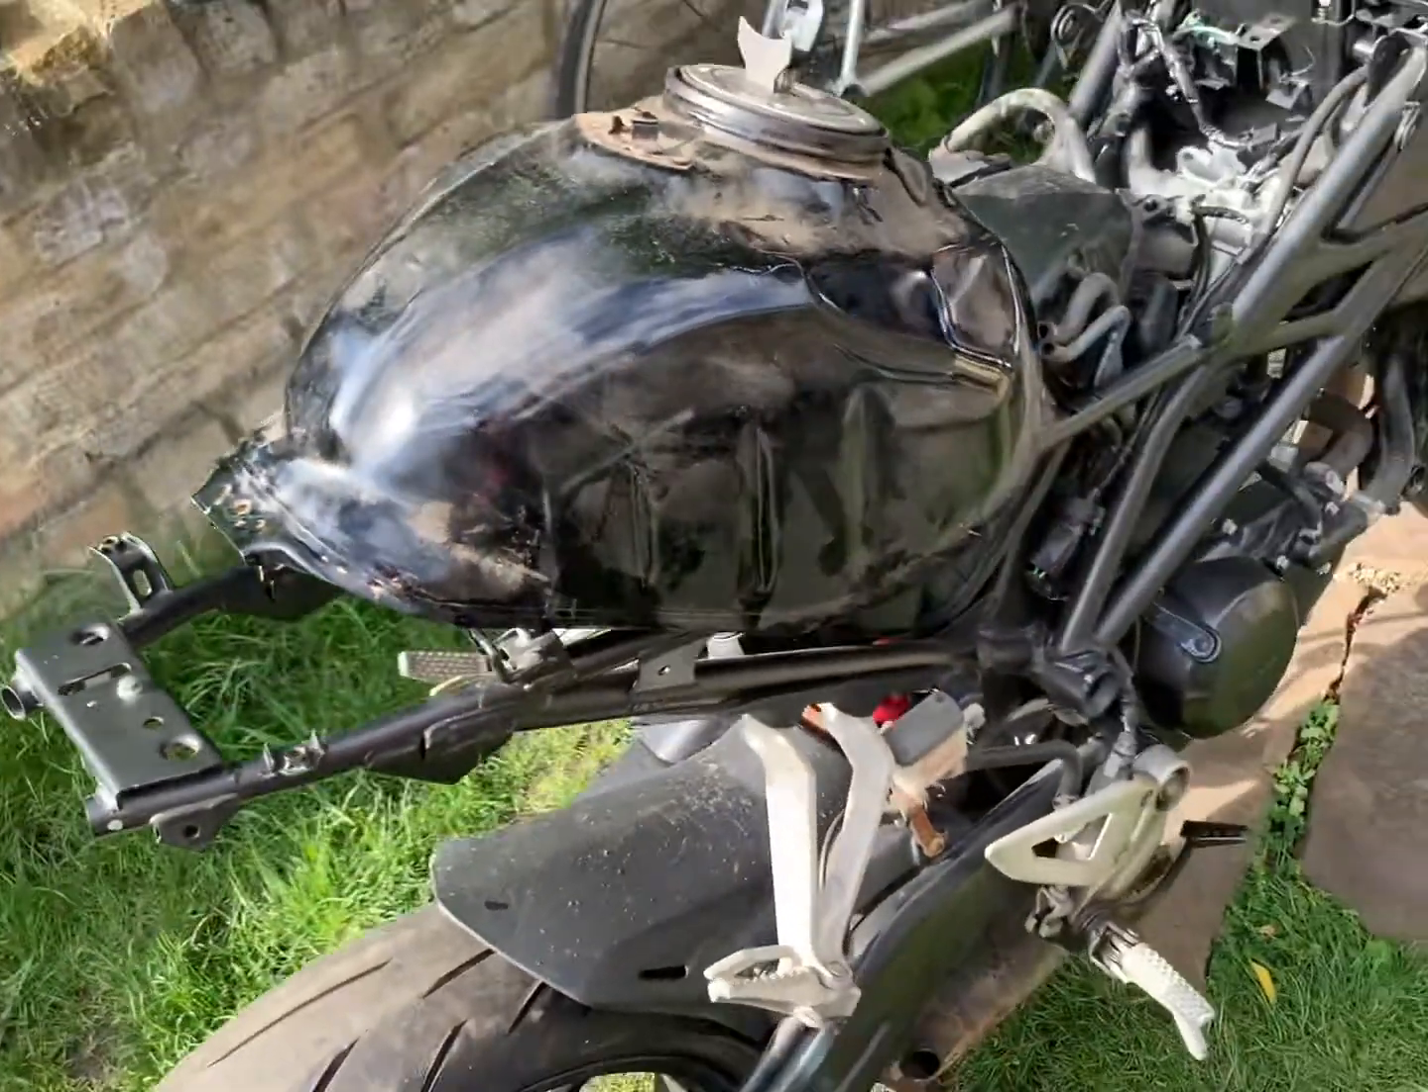So the petrol tank is now on and the next thing will be just to put these rear panels on.